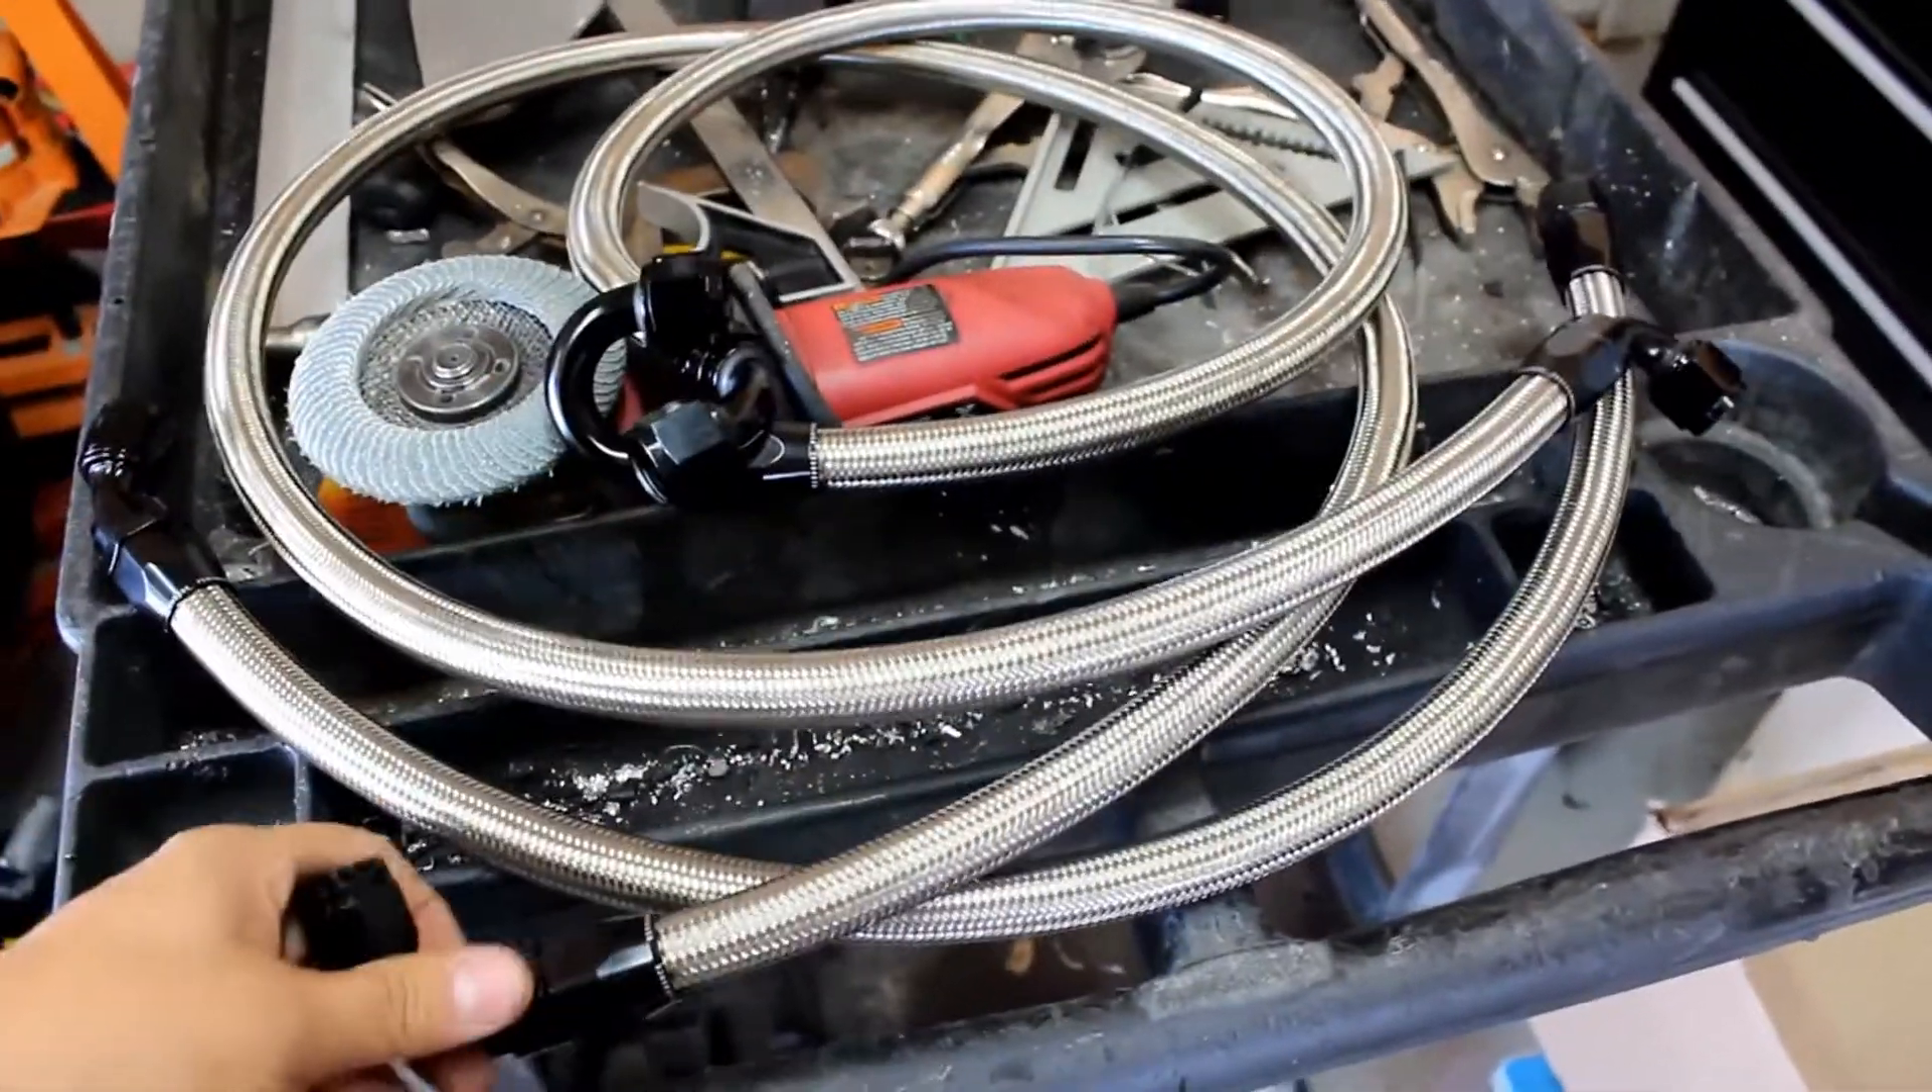Here are the lines all put together.